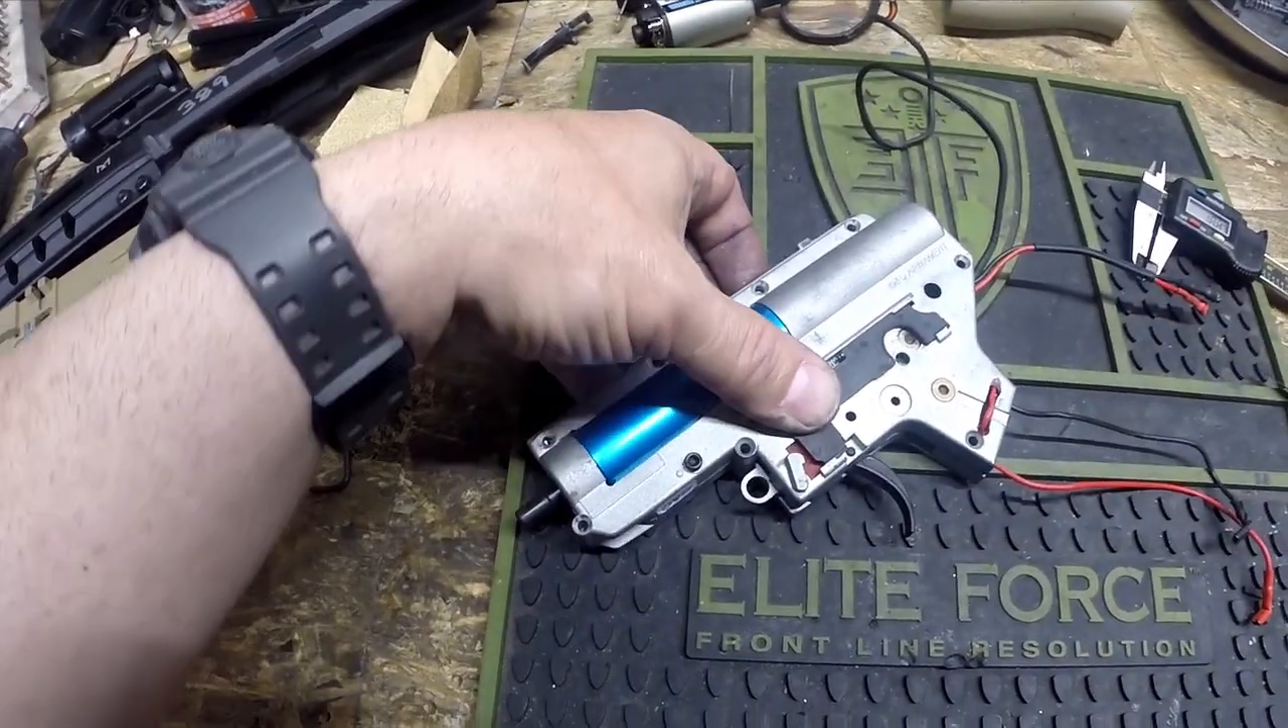You'll notice that the wires are now coming through the back of the gearbox here and we're just going to go ahead and drop our screws back in and start reassembling the uh outer portion of the gearbox.